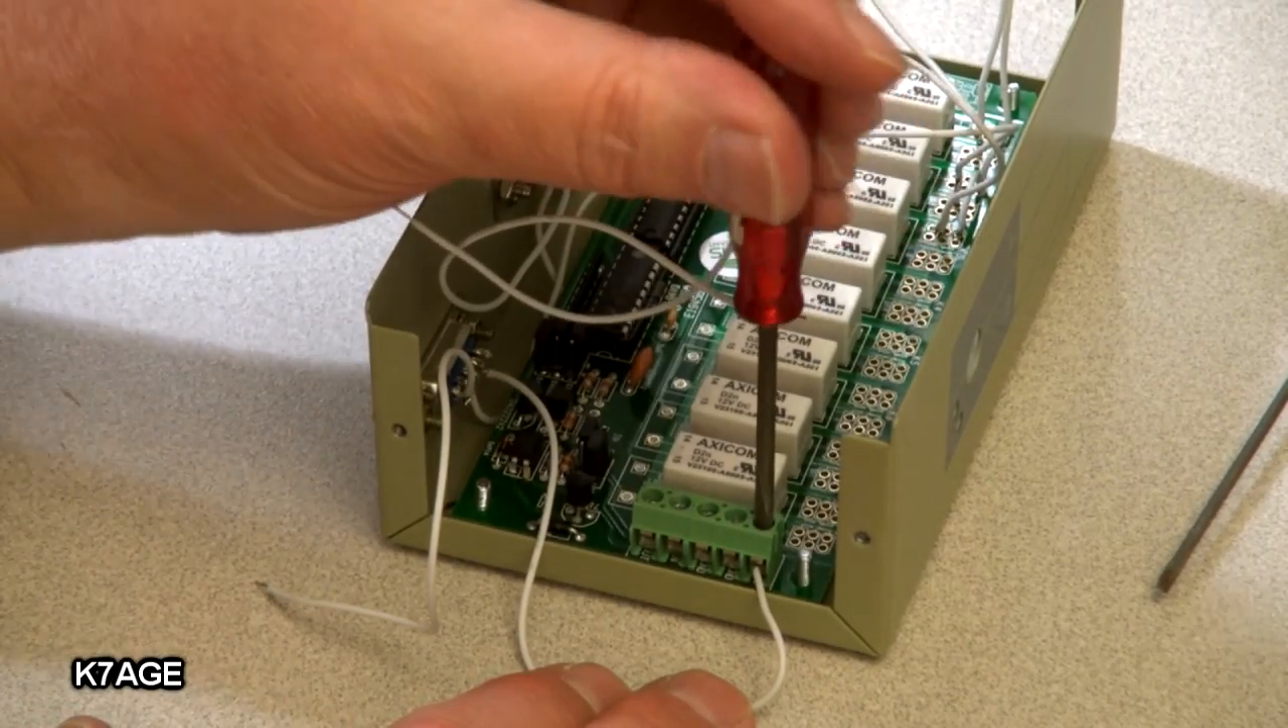Okay so we just need to connect these wires to the terminal strip.